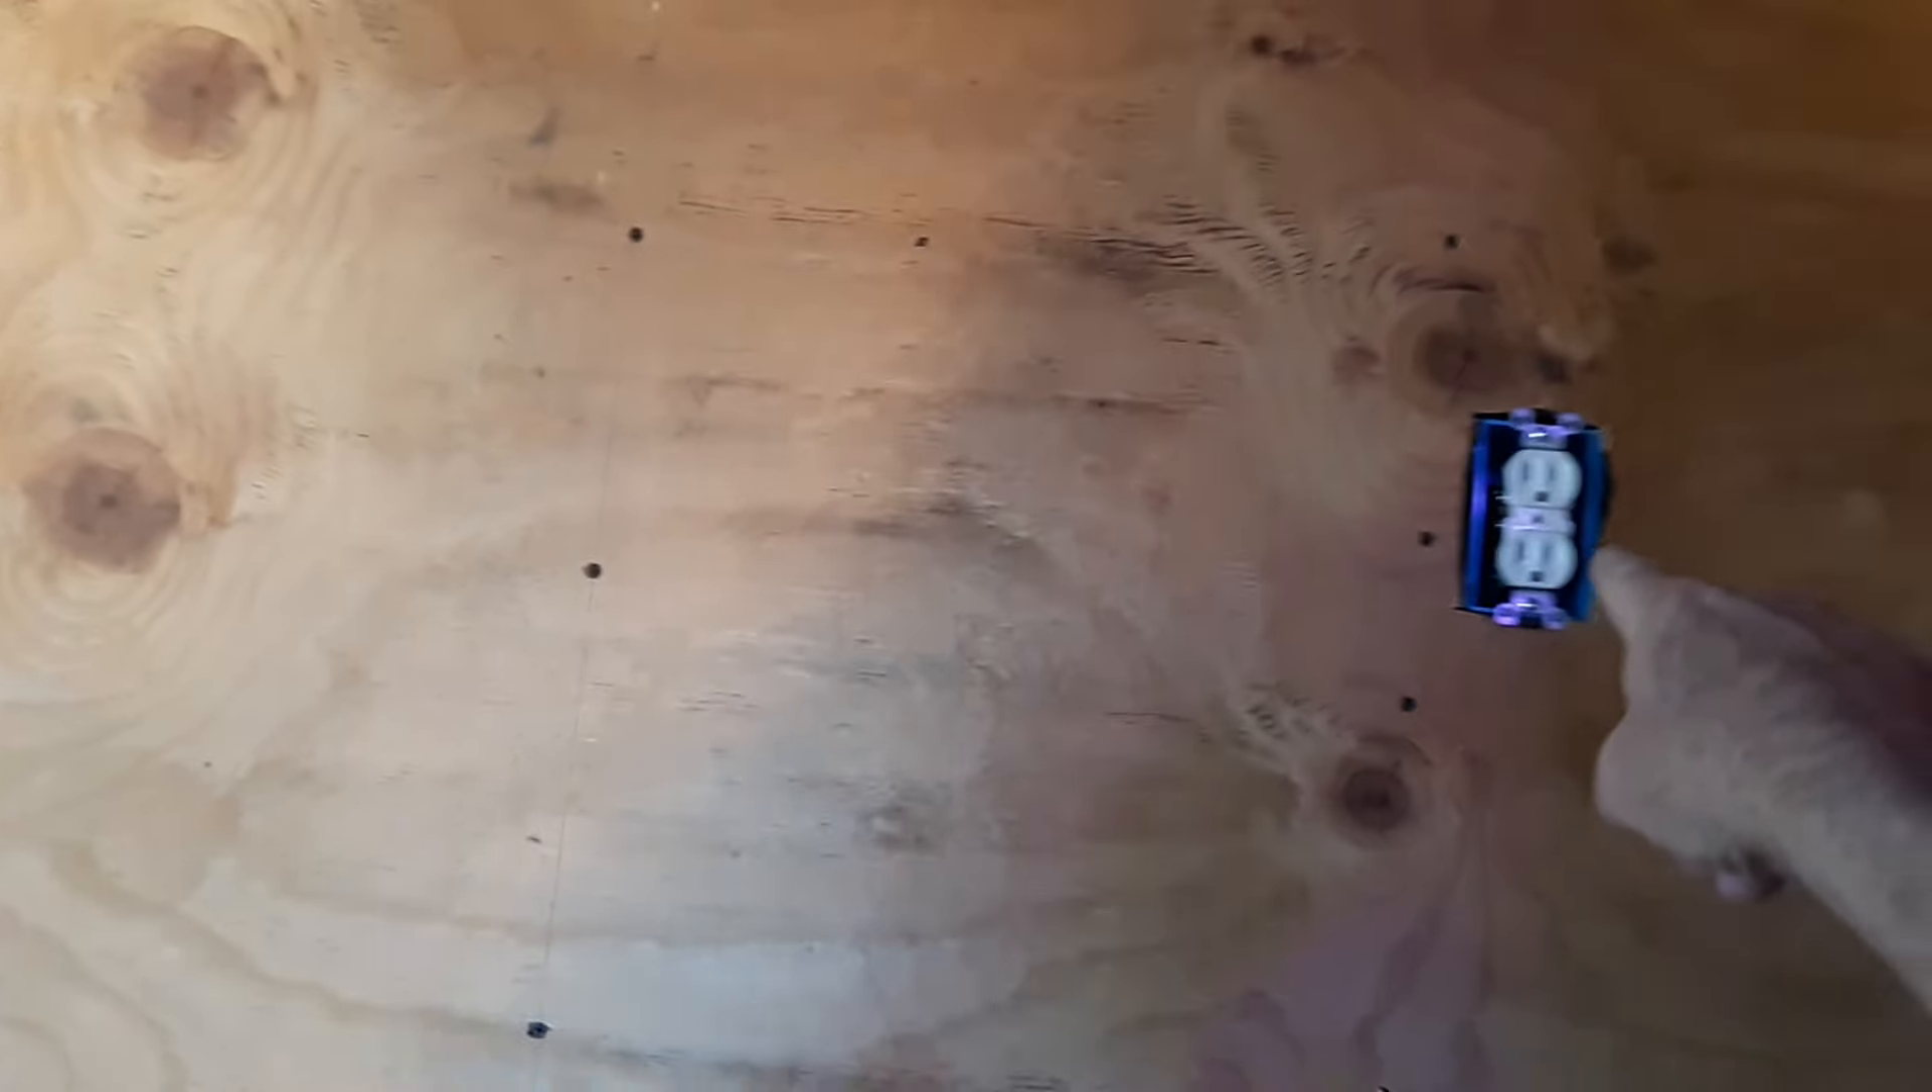We have the plywood on this wall.